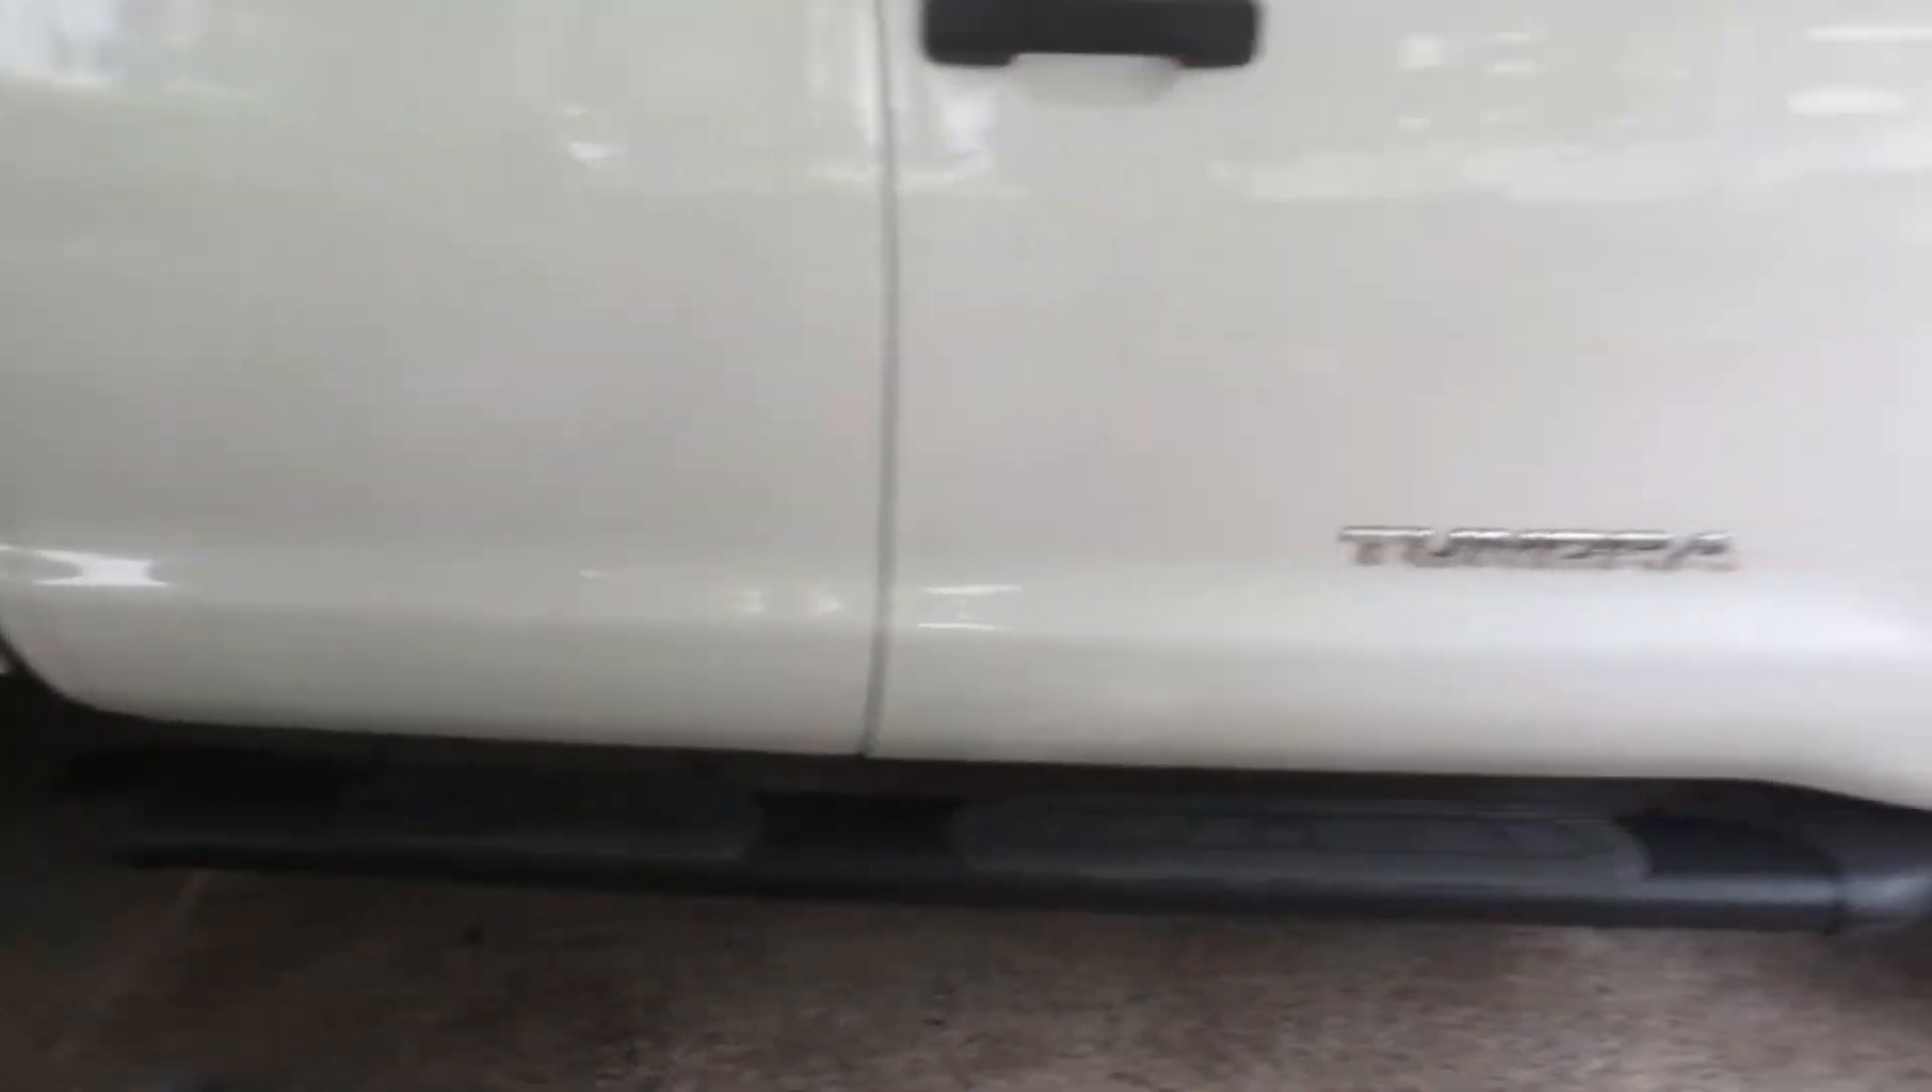So I got one of the running boards on.